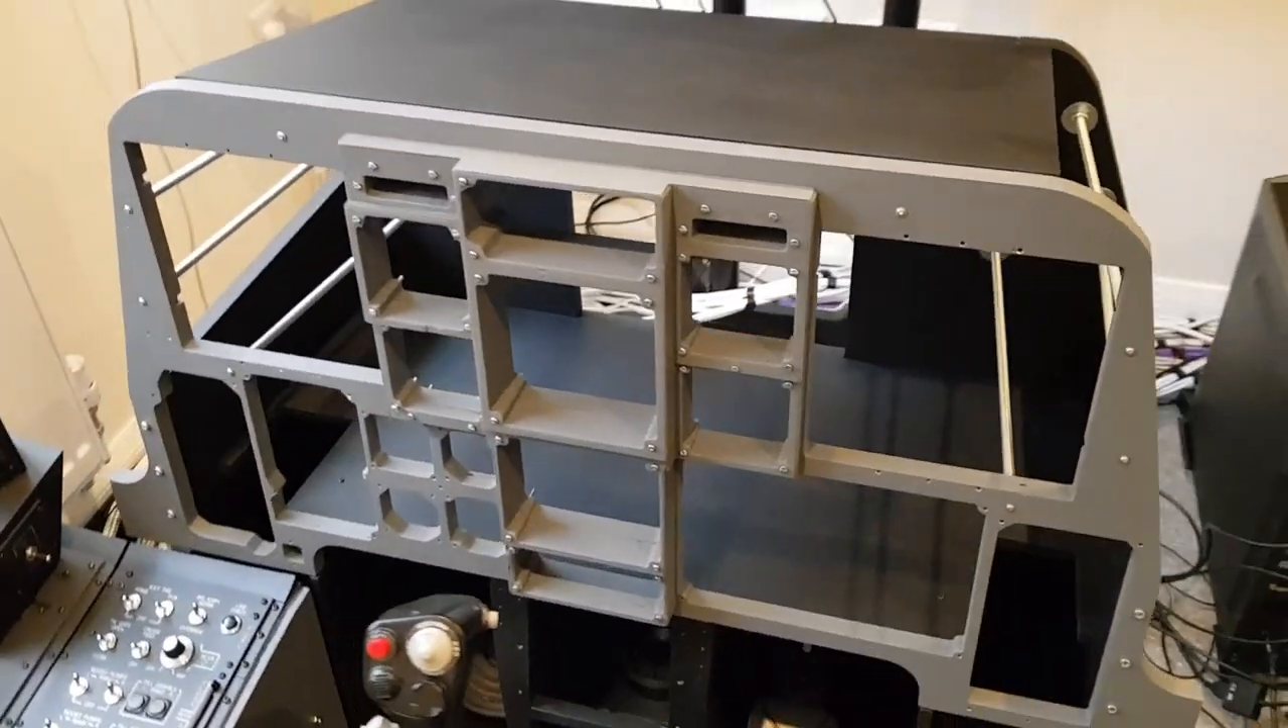Here we are at the point where the front dash in terms of the whole physical frame is now completed.